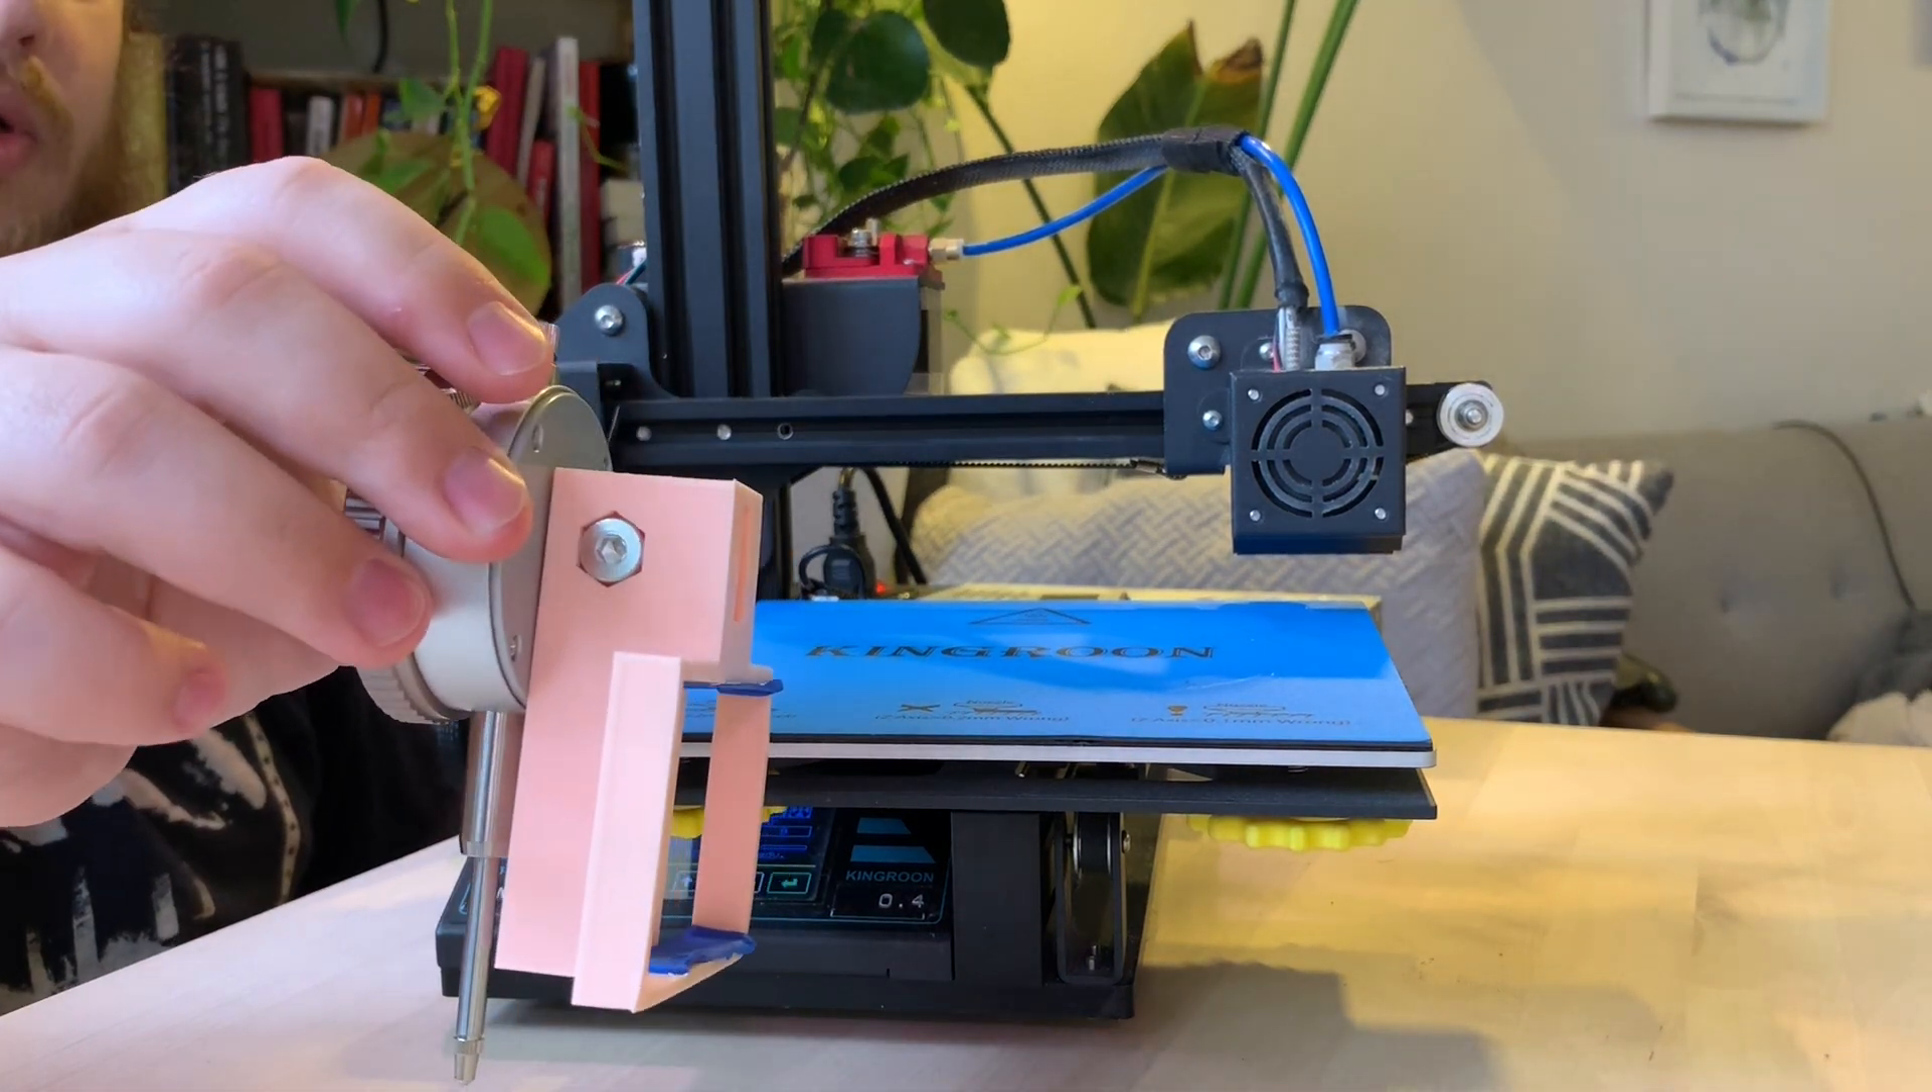And you can just see there's a bolt in there, just to kind of hold everything together.